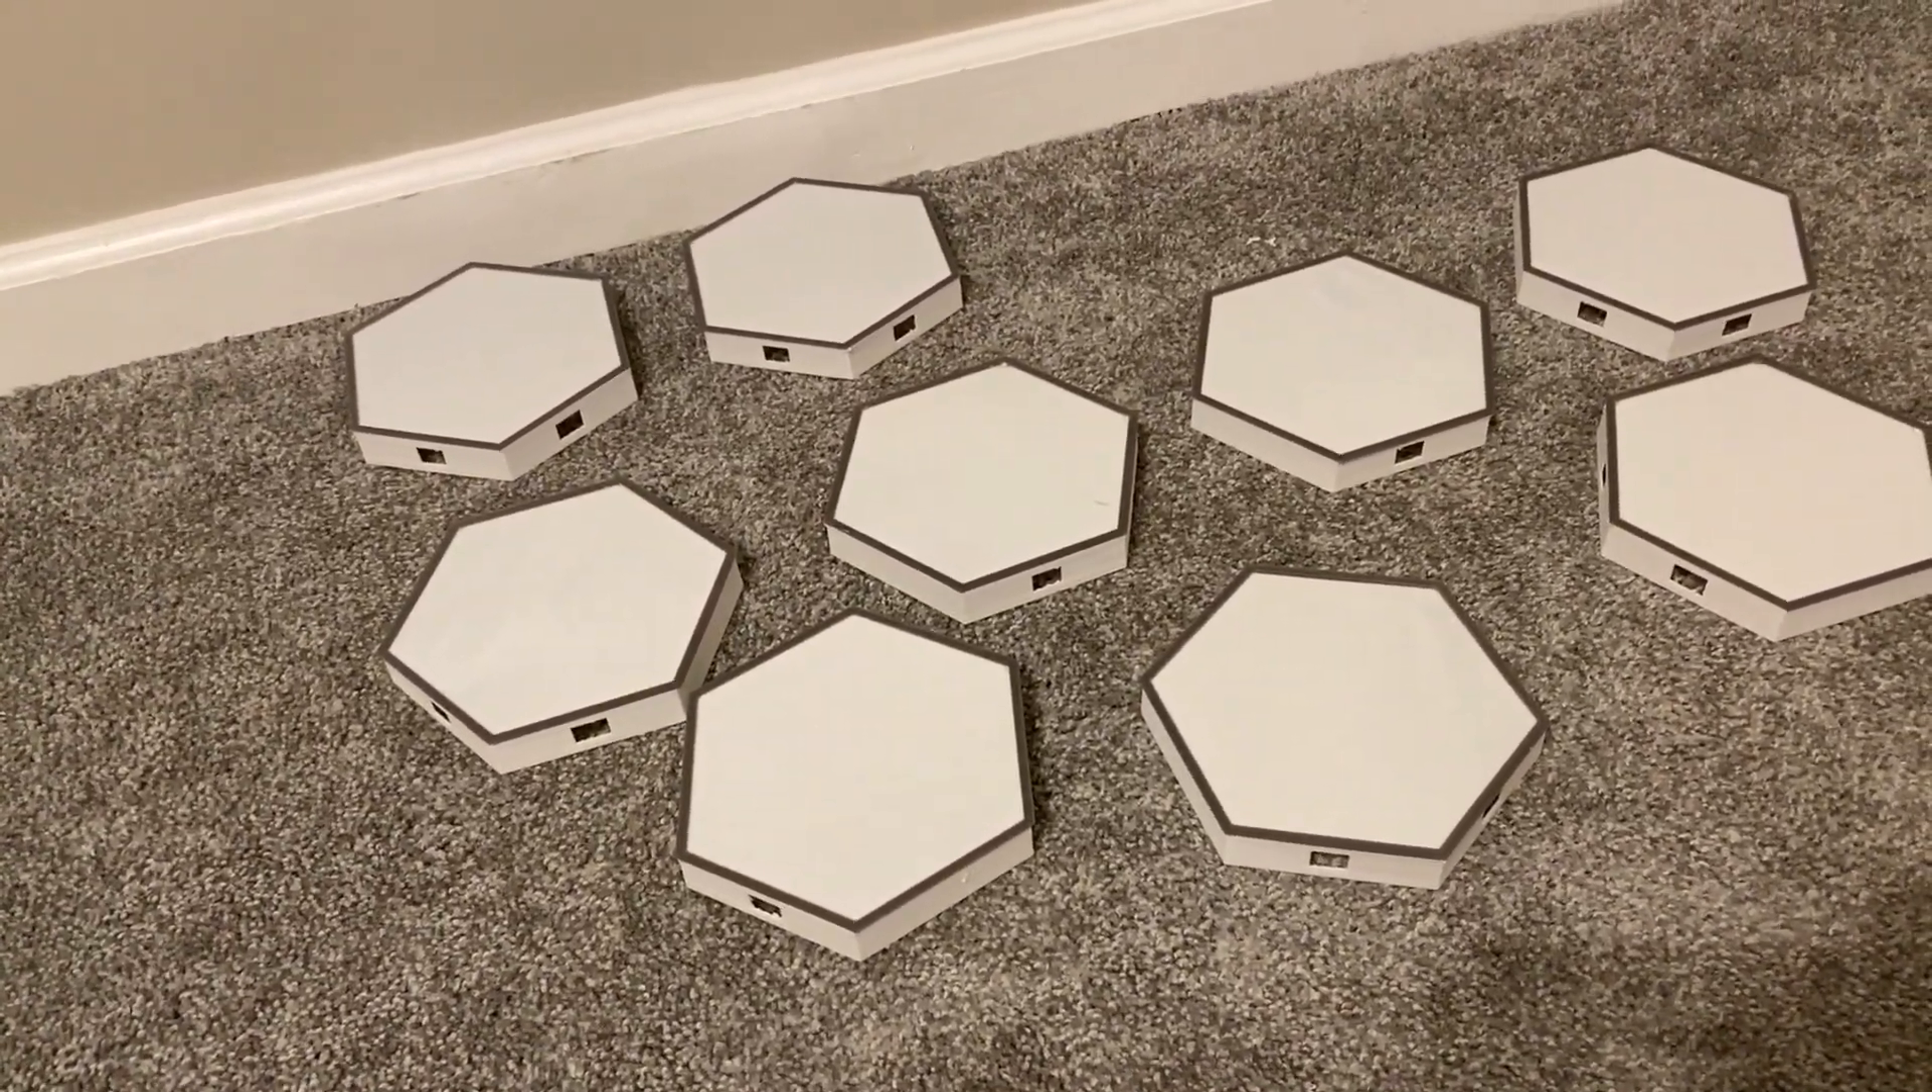All of our hex leaves have everything done, except for being connected together.